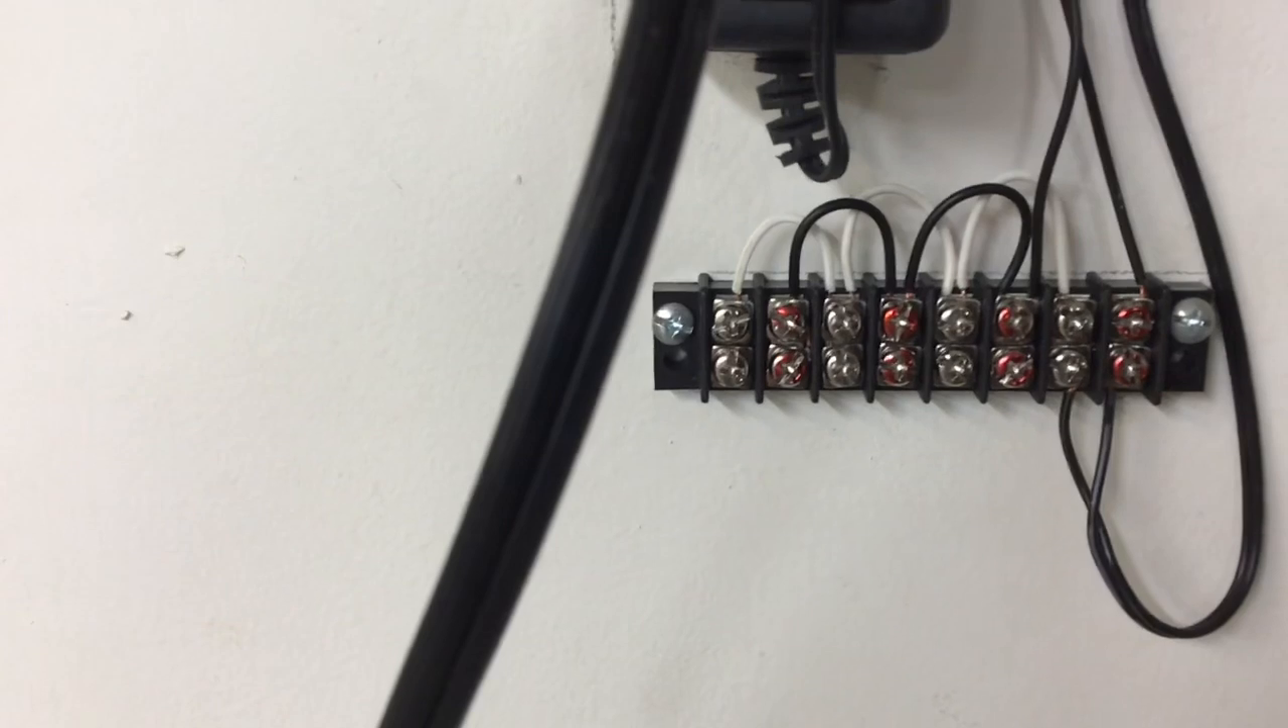Now the next thing that I did is I connected all the negatives with the jumpers and I used a white wire.